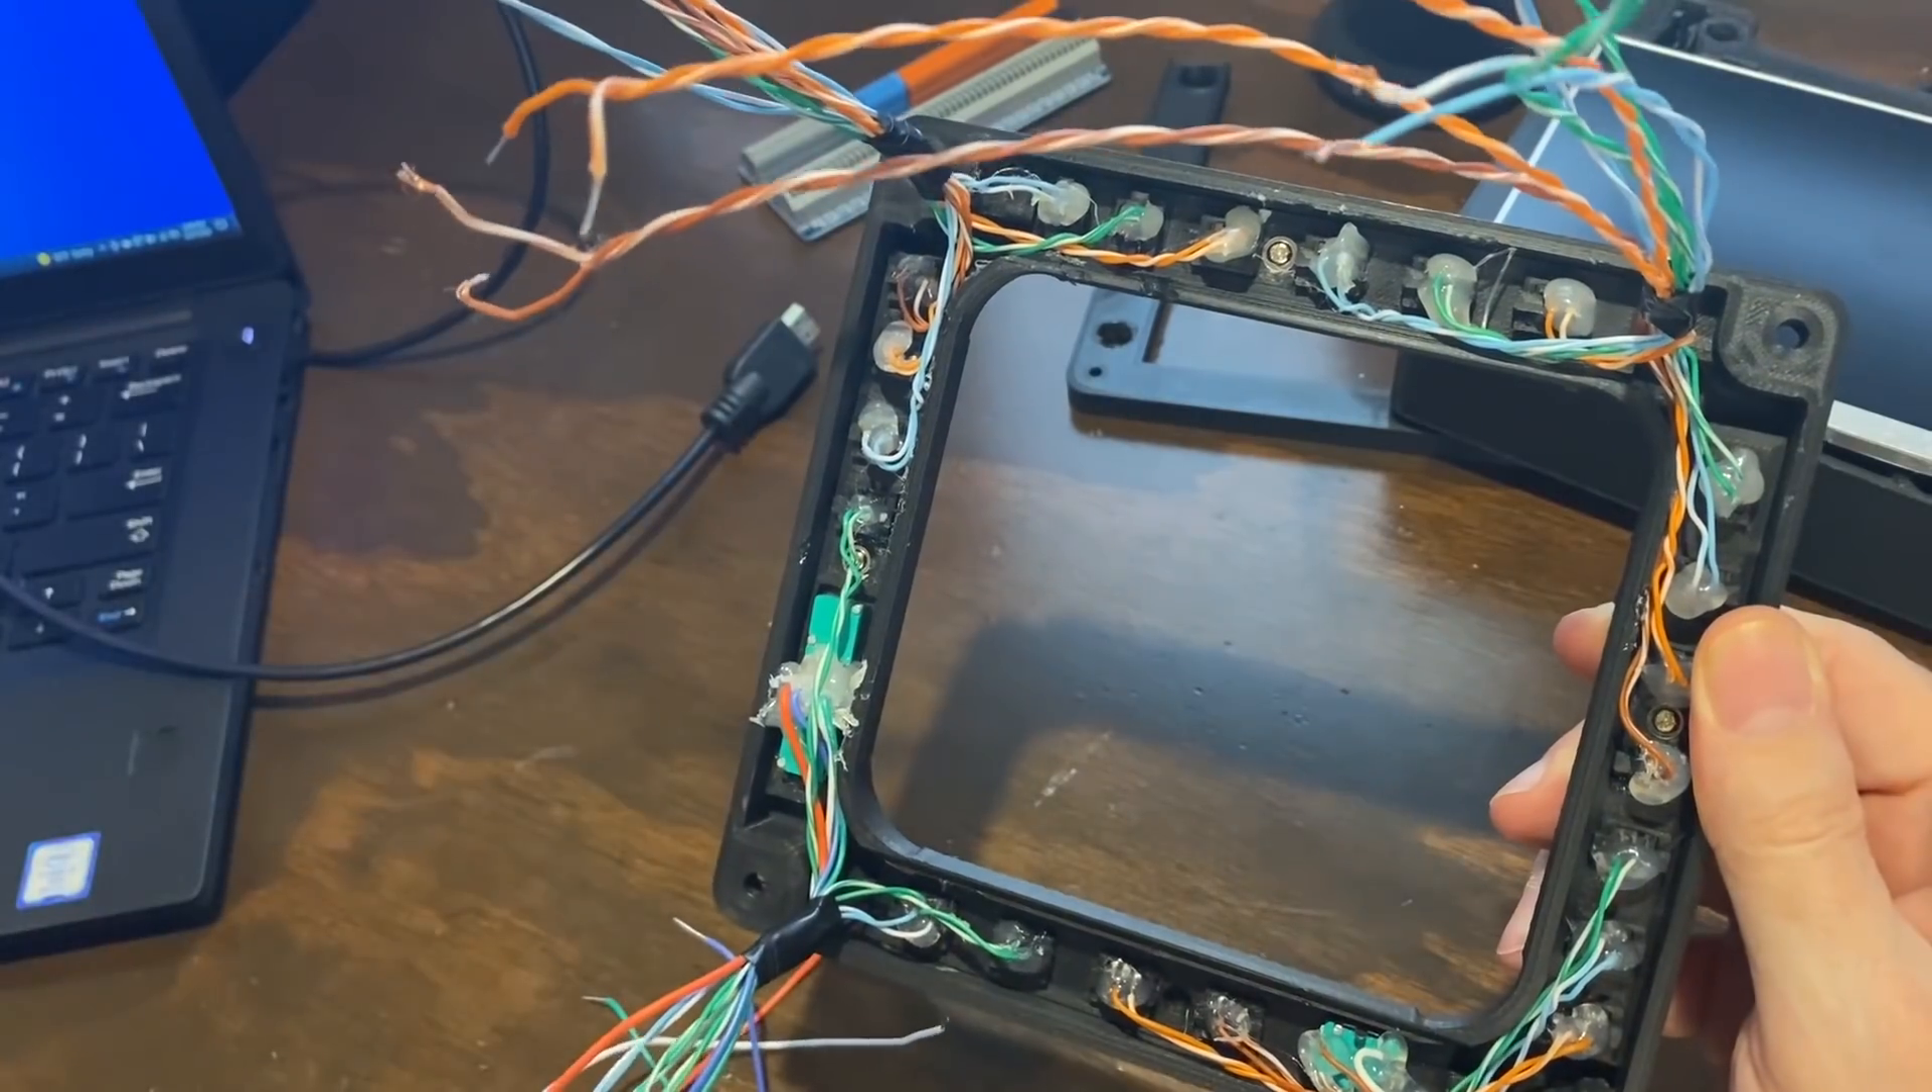Uh so went ahead and got all the wiring hooked up here.